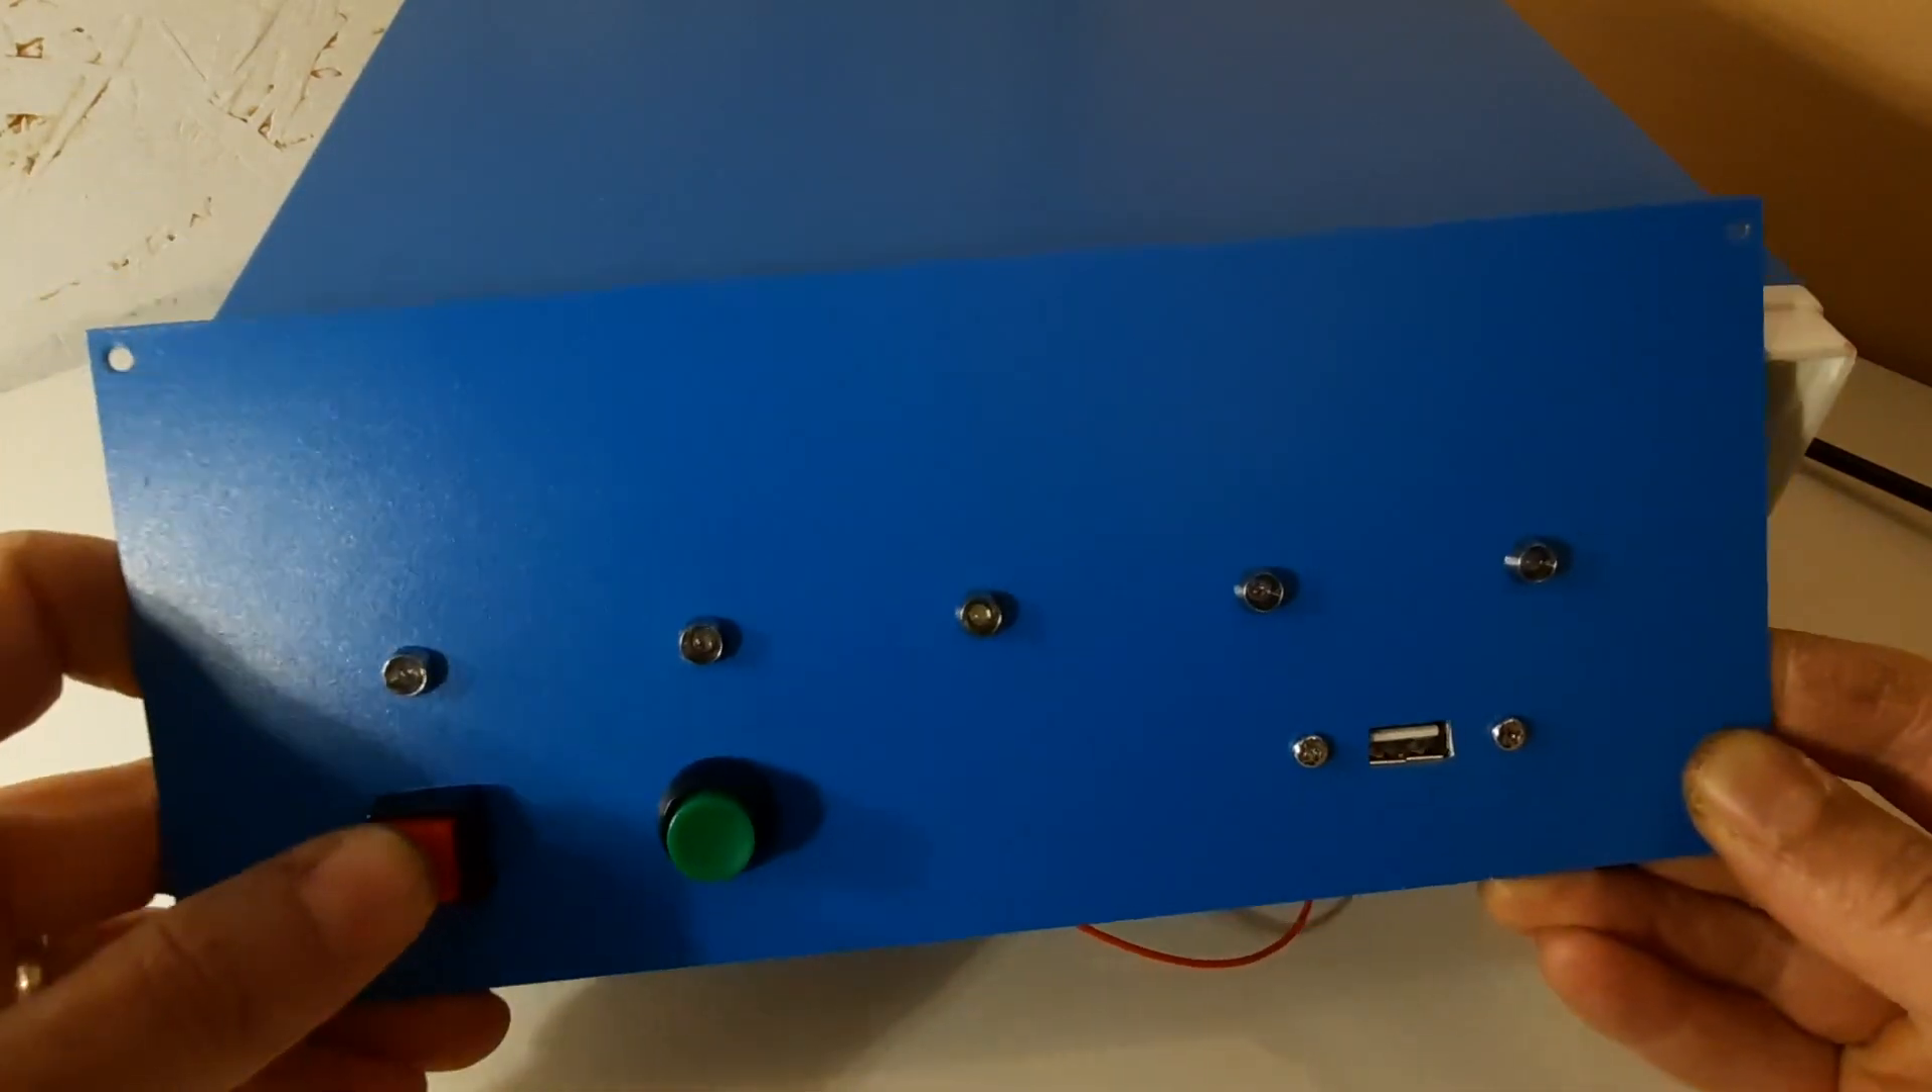I've got the leds in these metal panel mounting bezels.